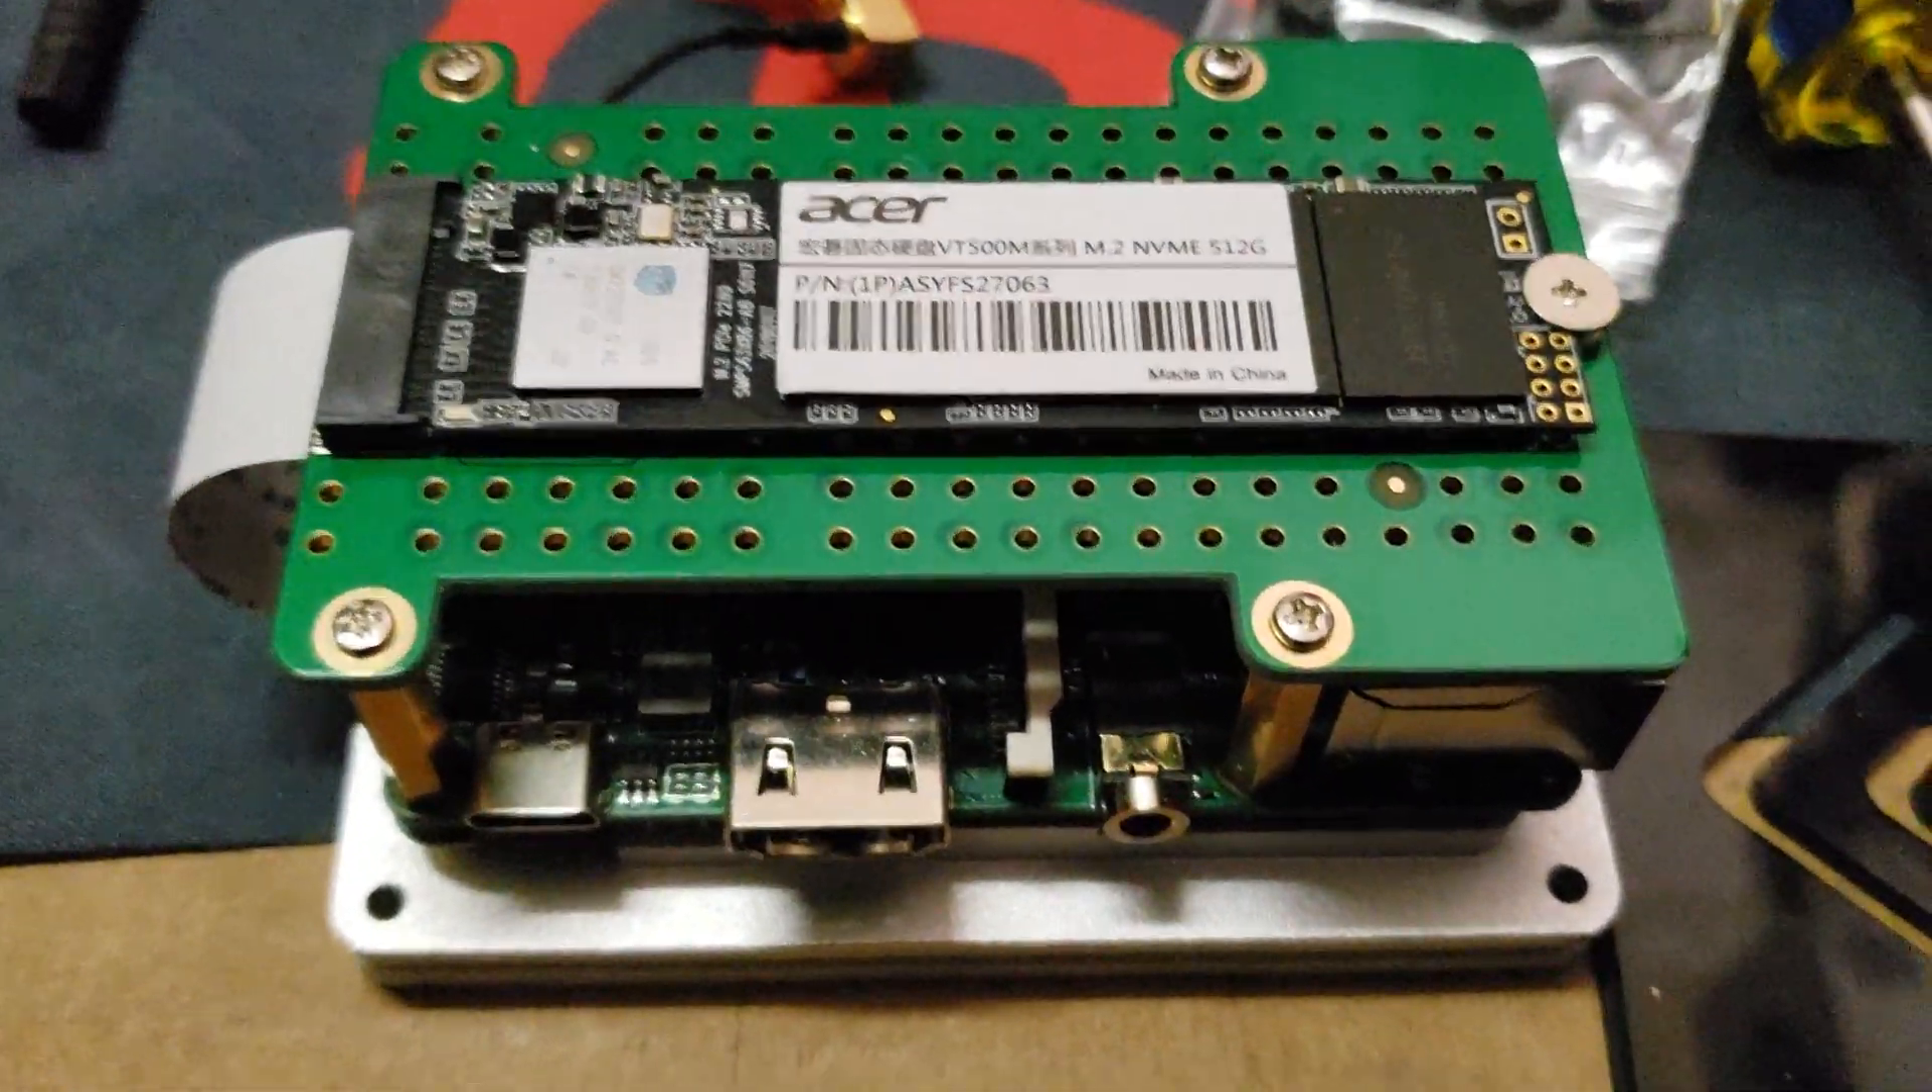I went ahead and installed the M .2. Did not use the screws that came with it.